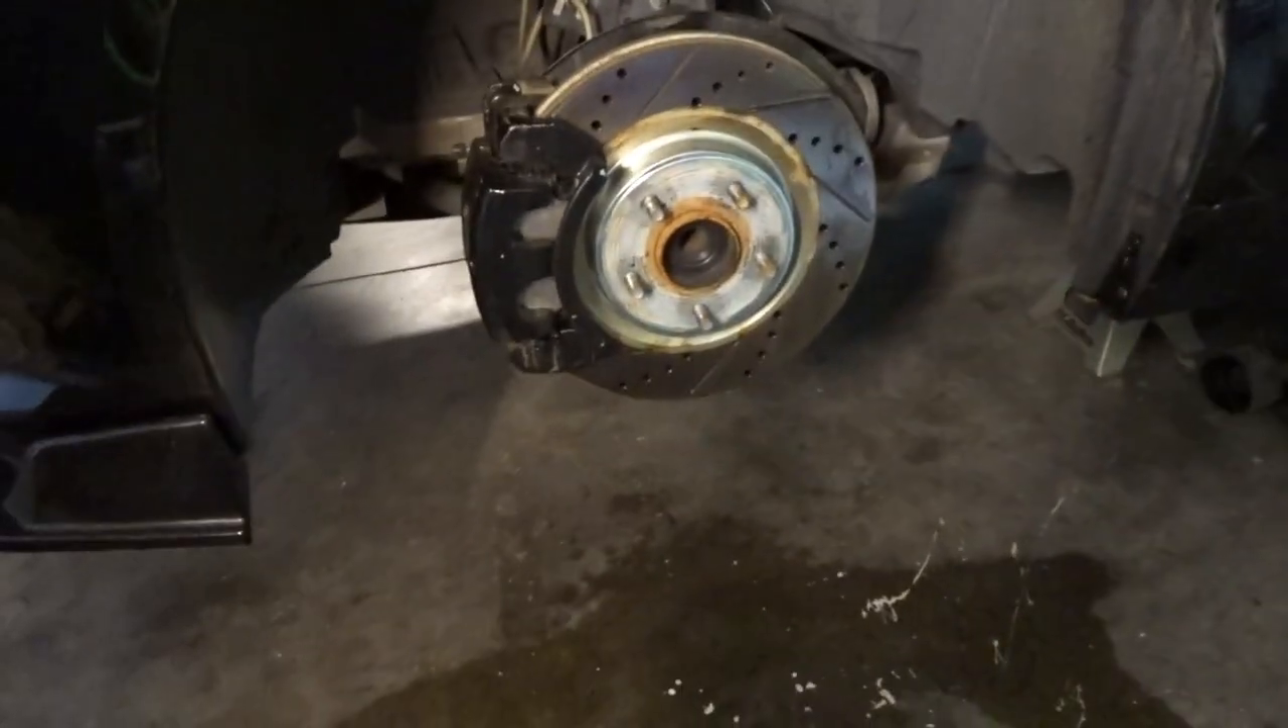The only thing now to do is to put the wheels back on.